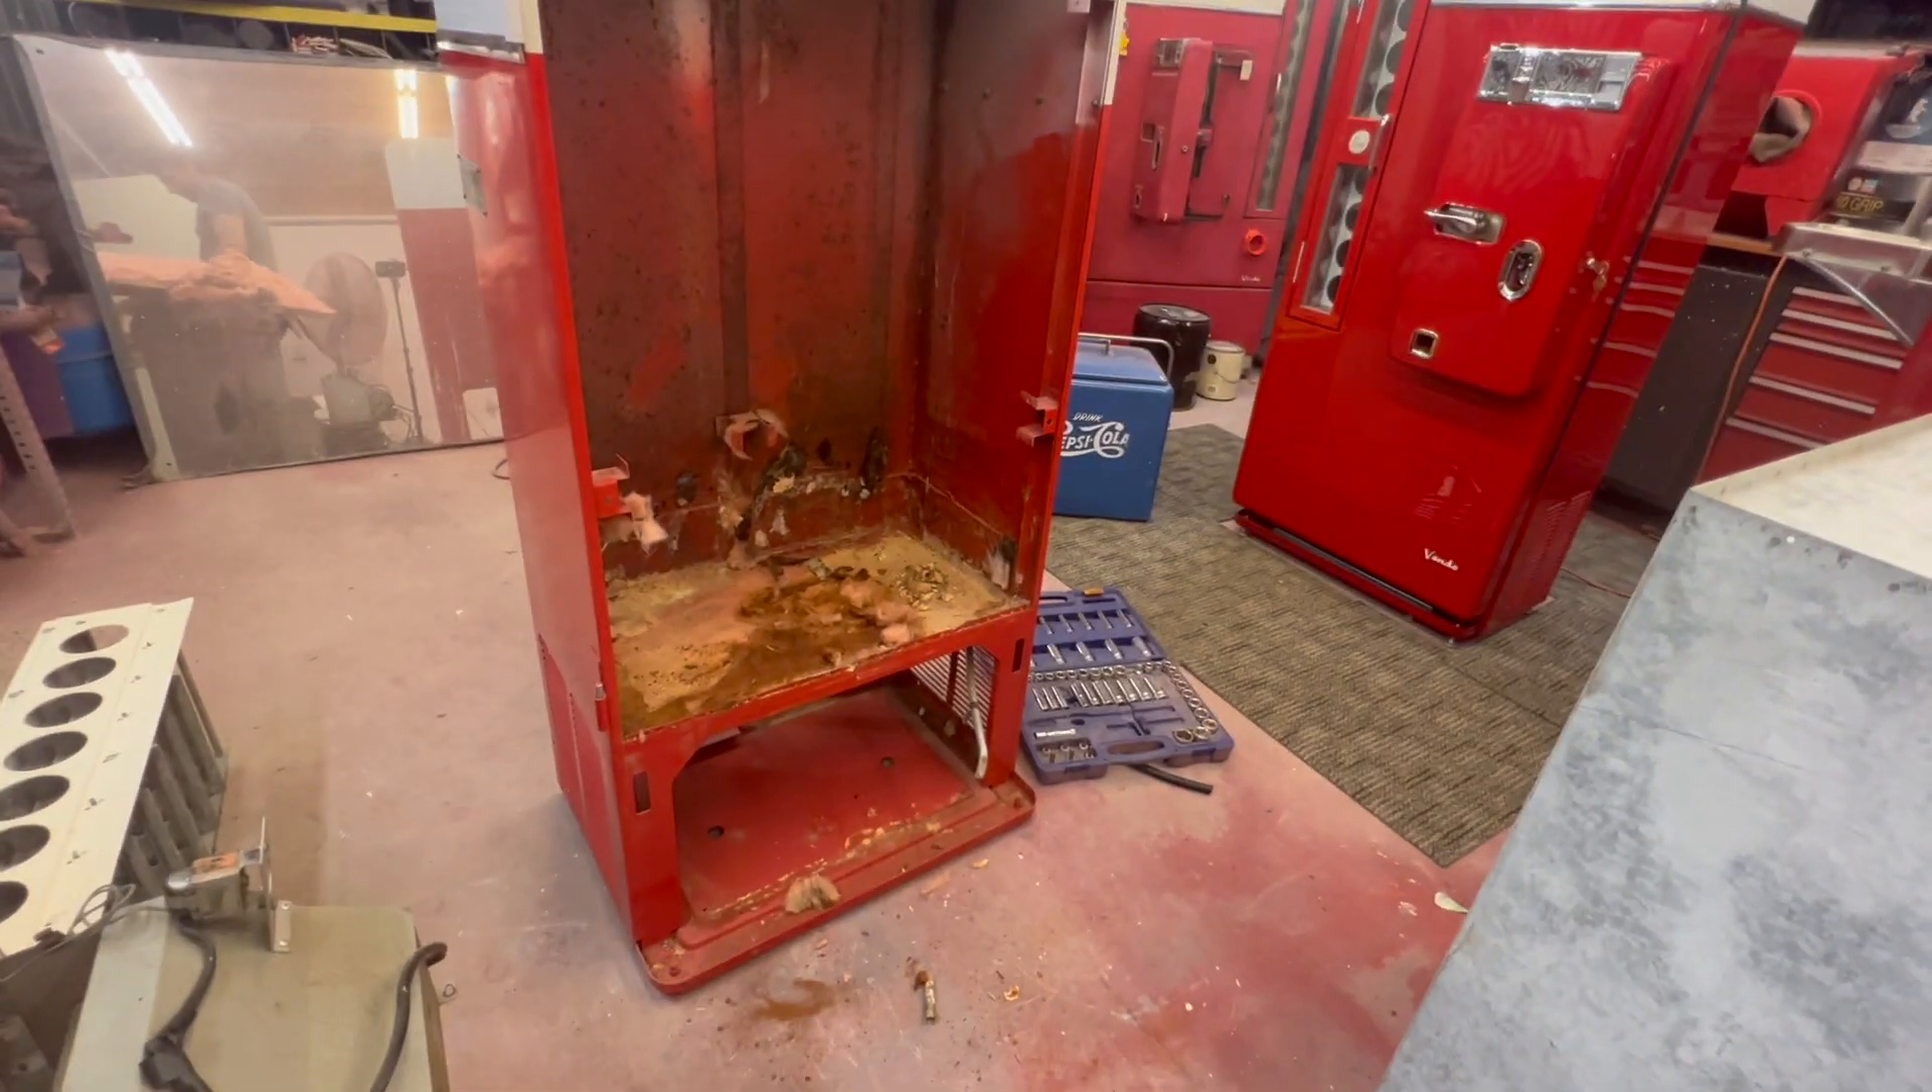Just like that your drum is out.